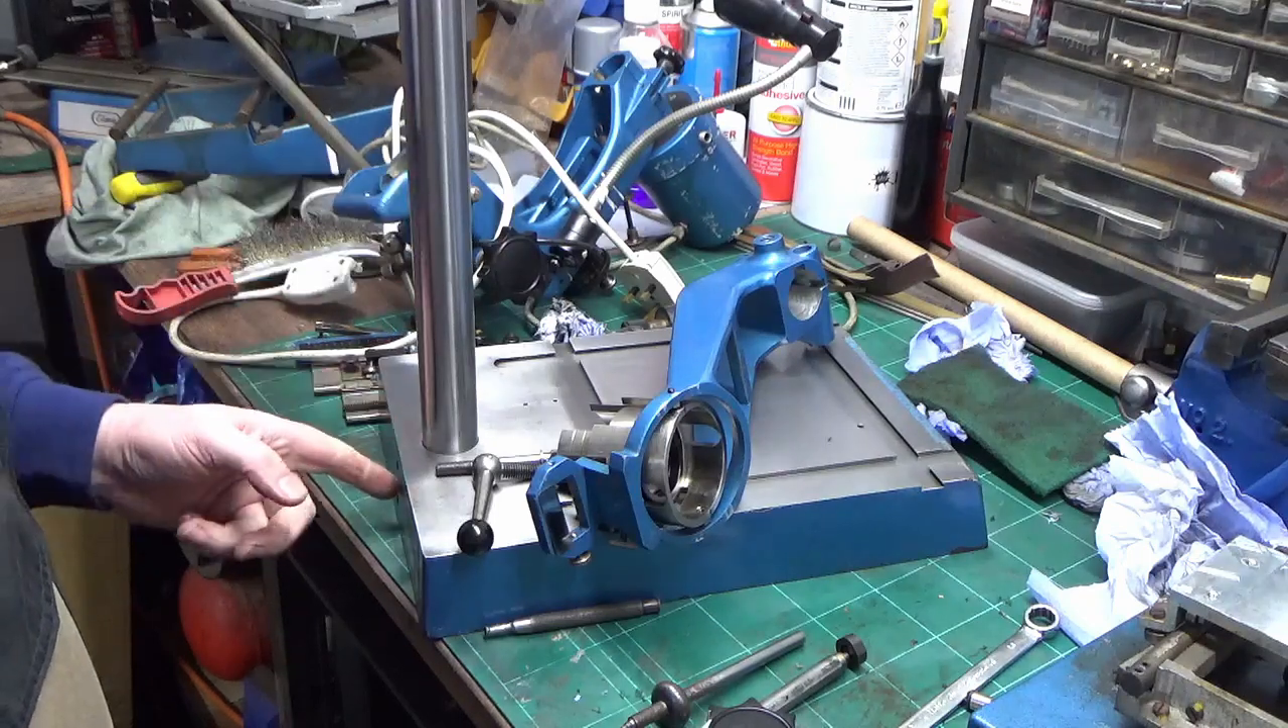We've got our column complete, come up very nice, and we've got that refitted back into the base.